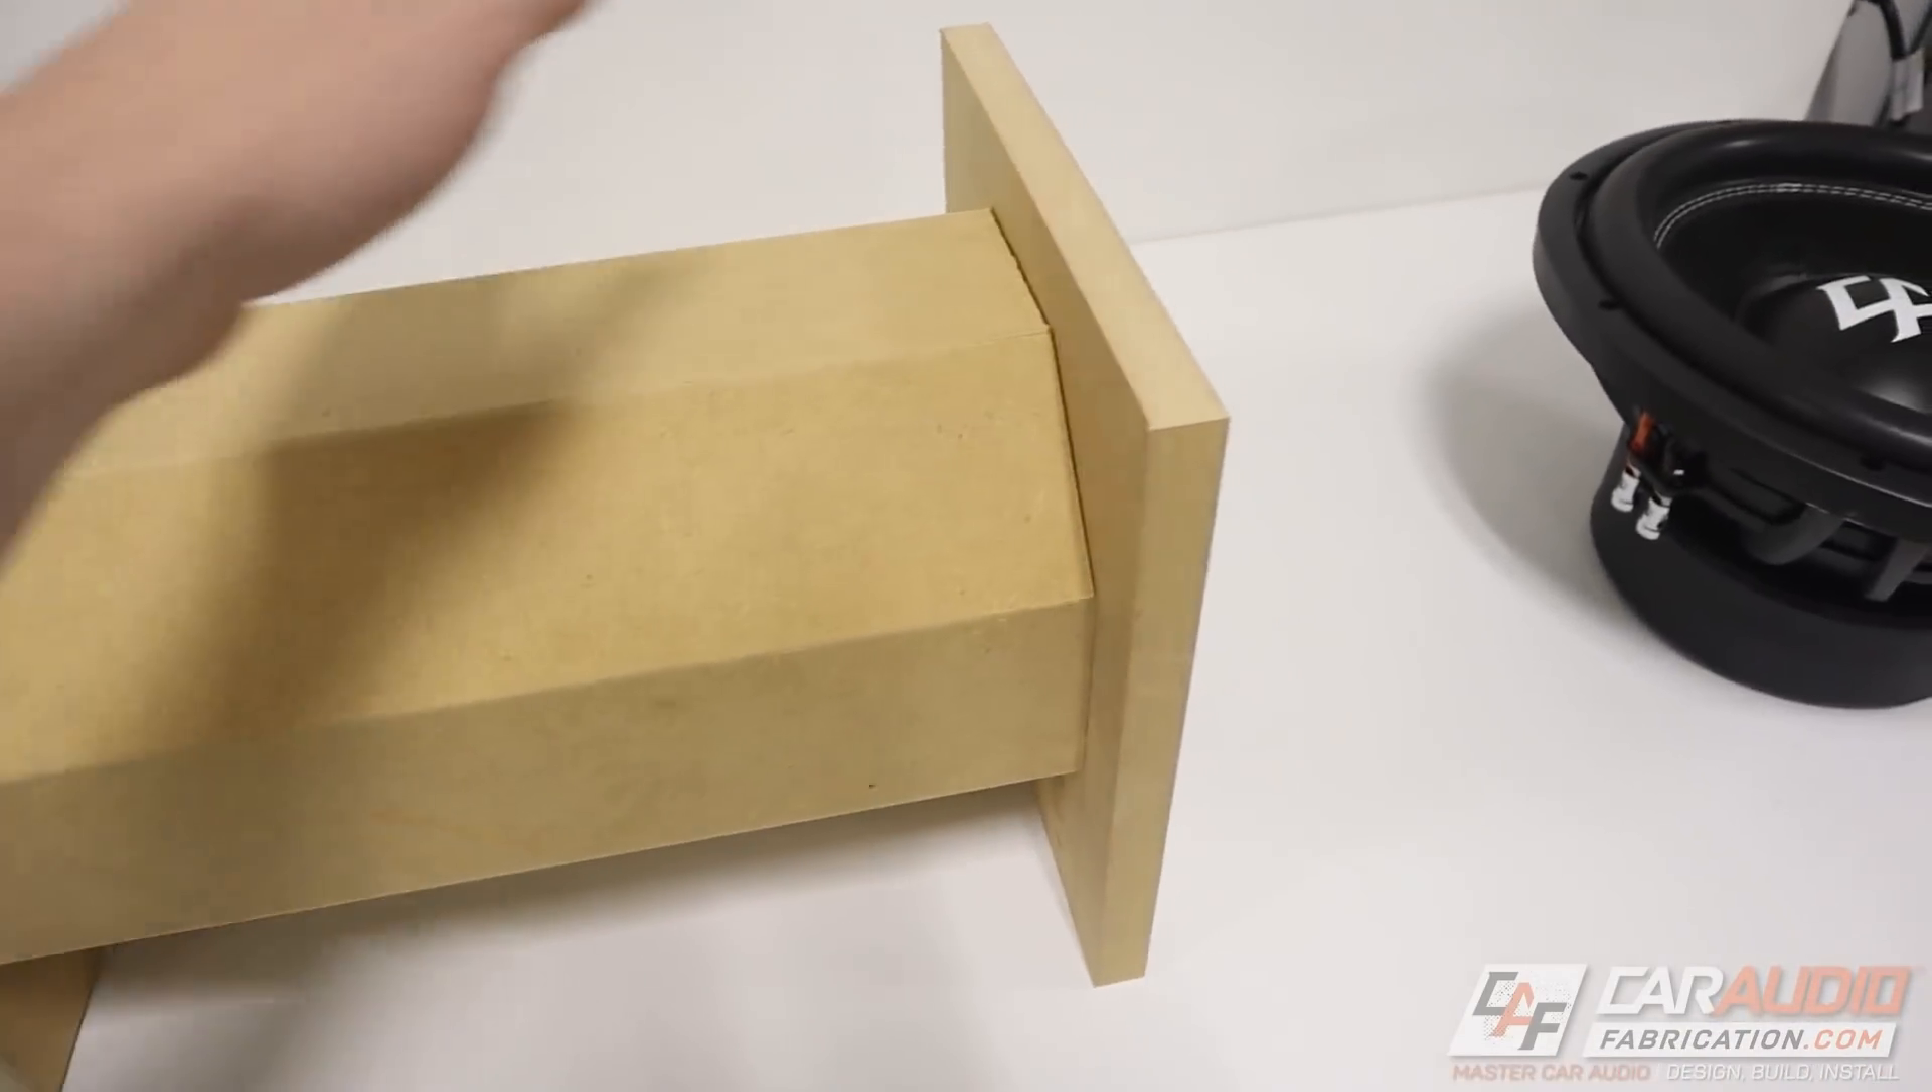Here is the finished octoport with the tape all removed.